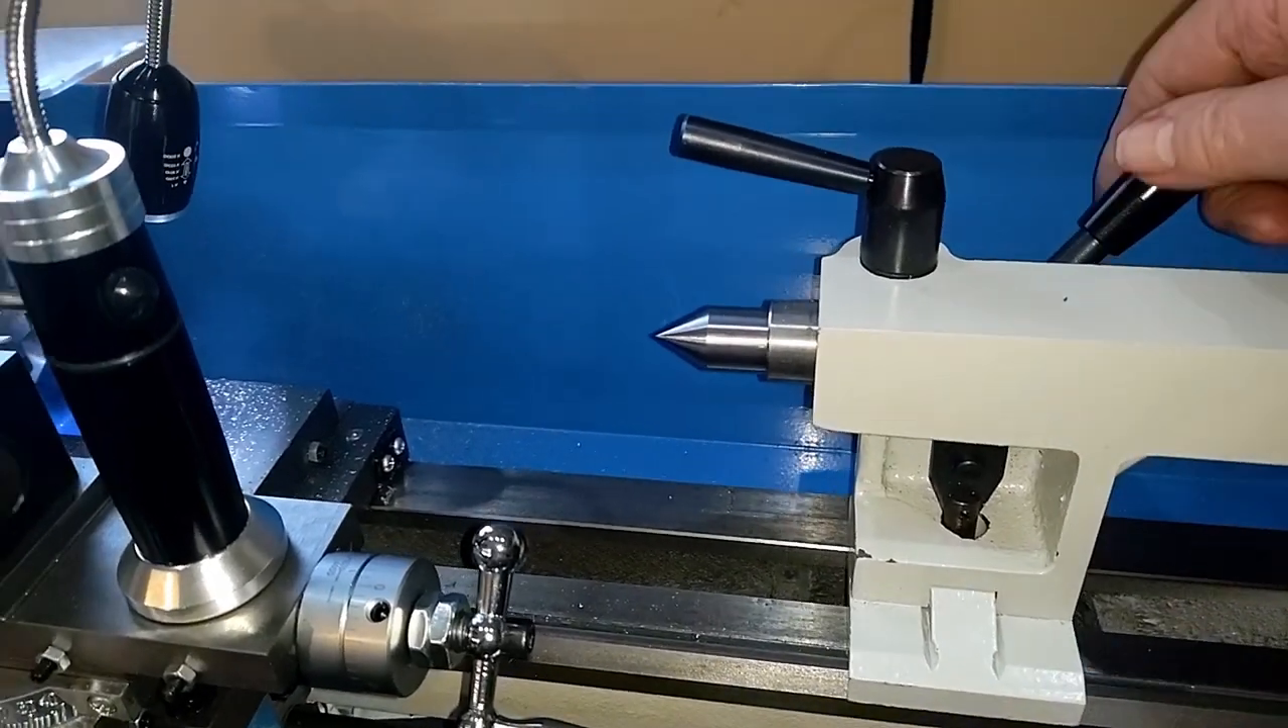I now have this mounted up on the lathe. I adjusted the clamp so that it will clamp and hold in place and that was easily done.